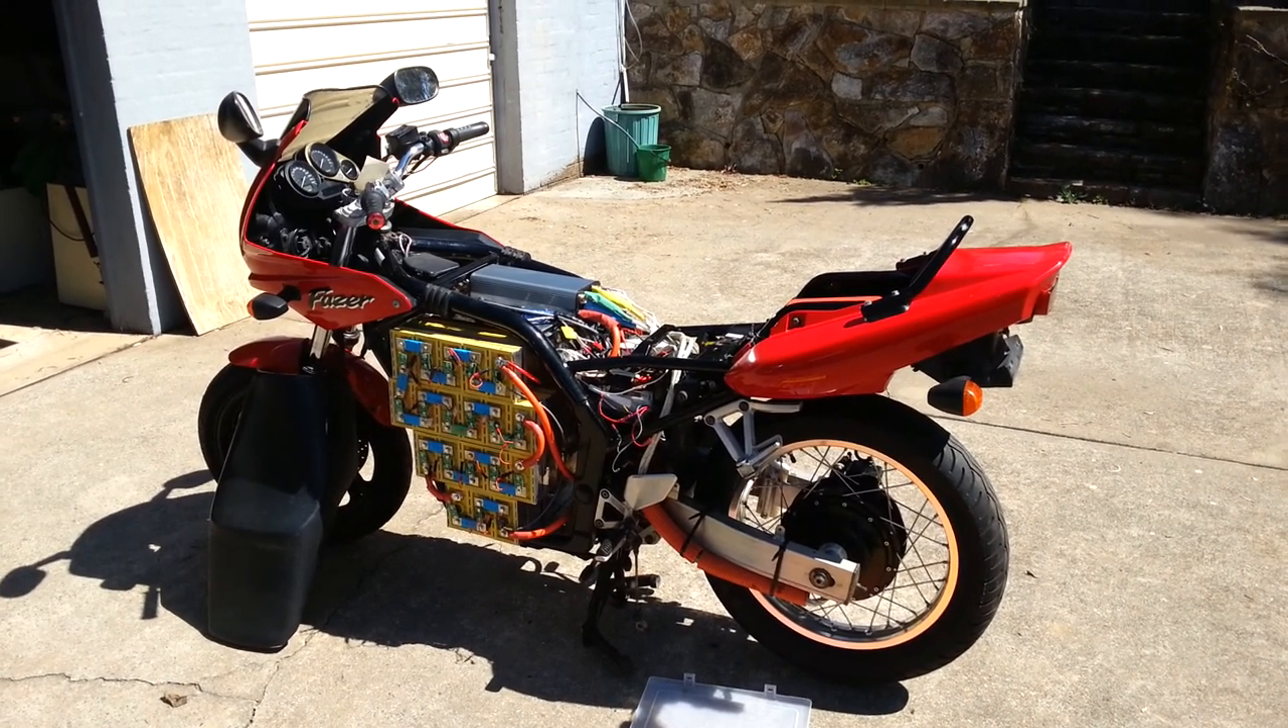So we have the rear wheel in place, we've got the batteries in place, thanks to Mark Harrison.